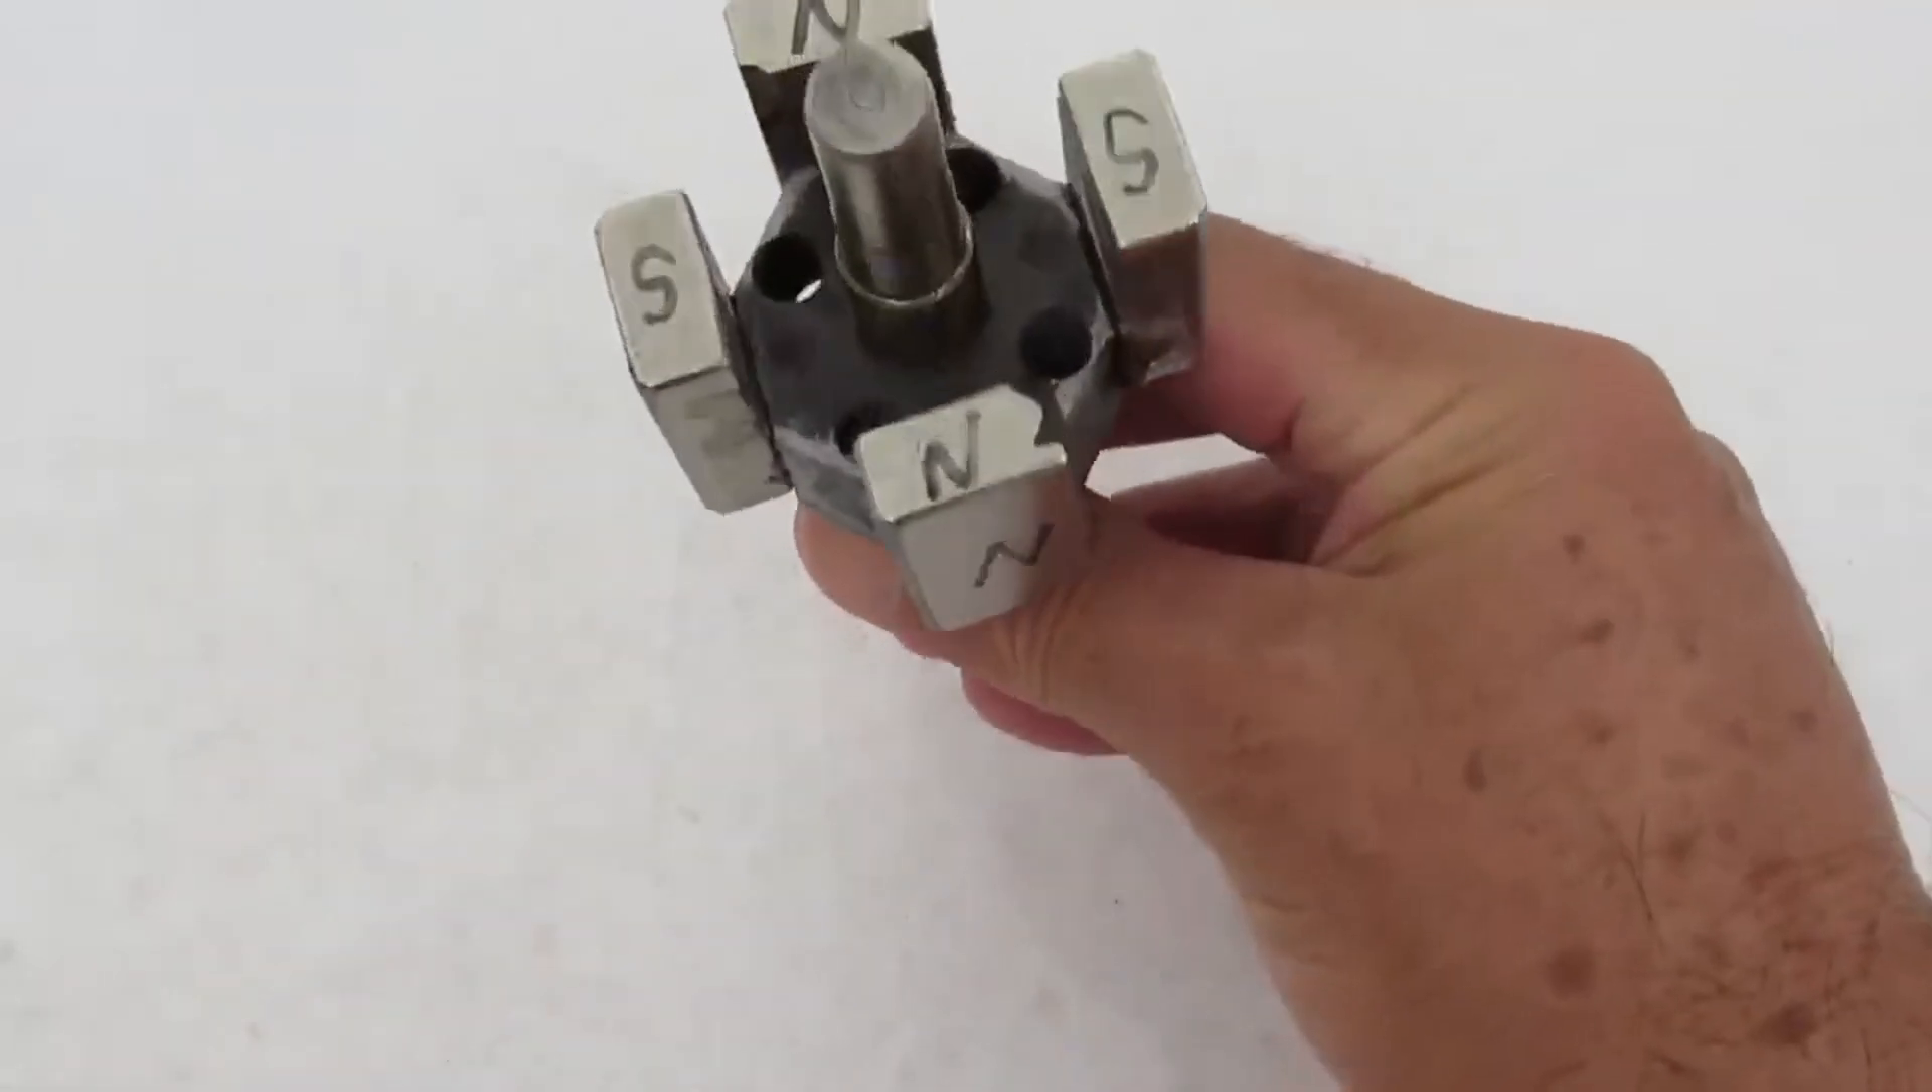I attached the magnets and they ended up in this arrangement. North-North and South-South.